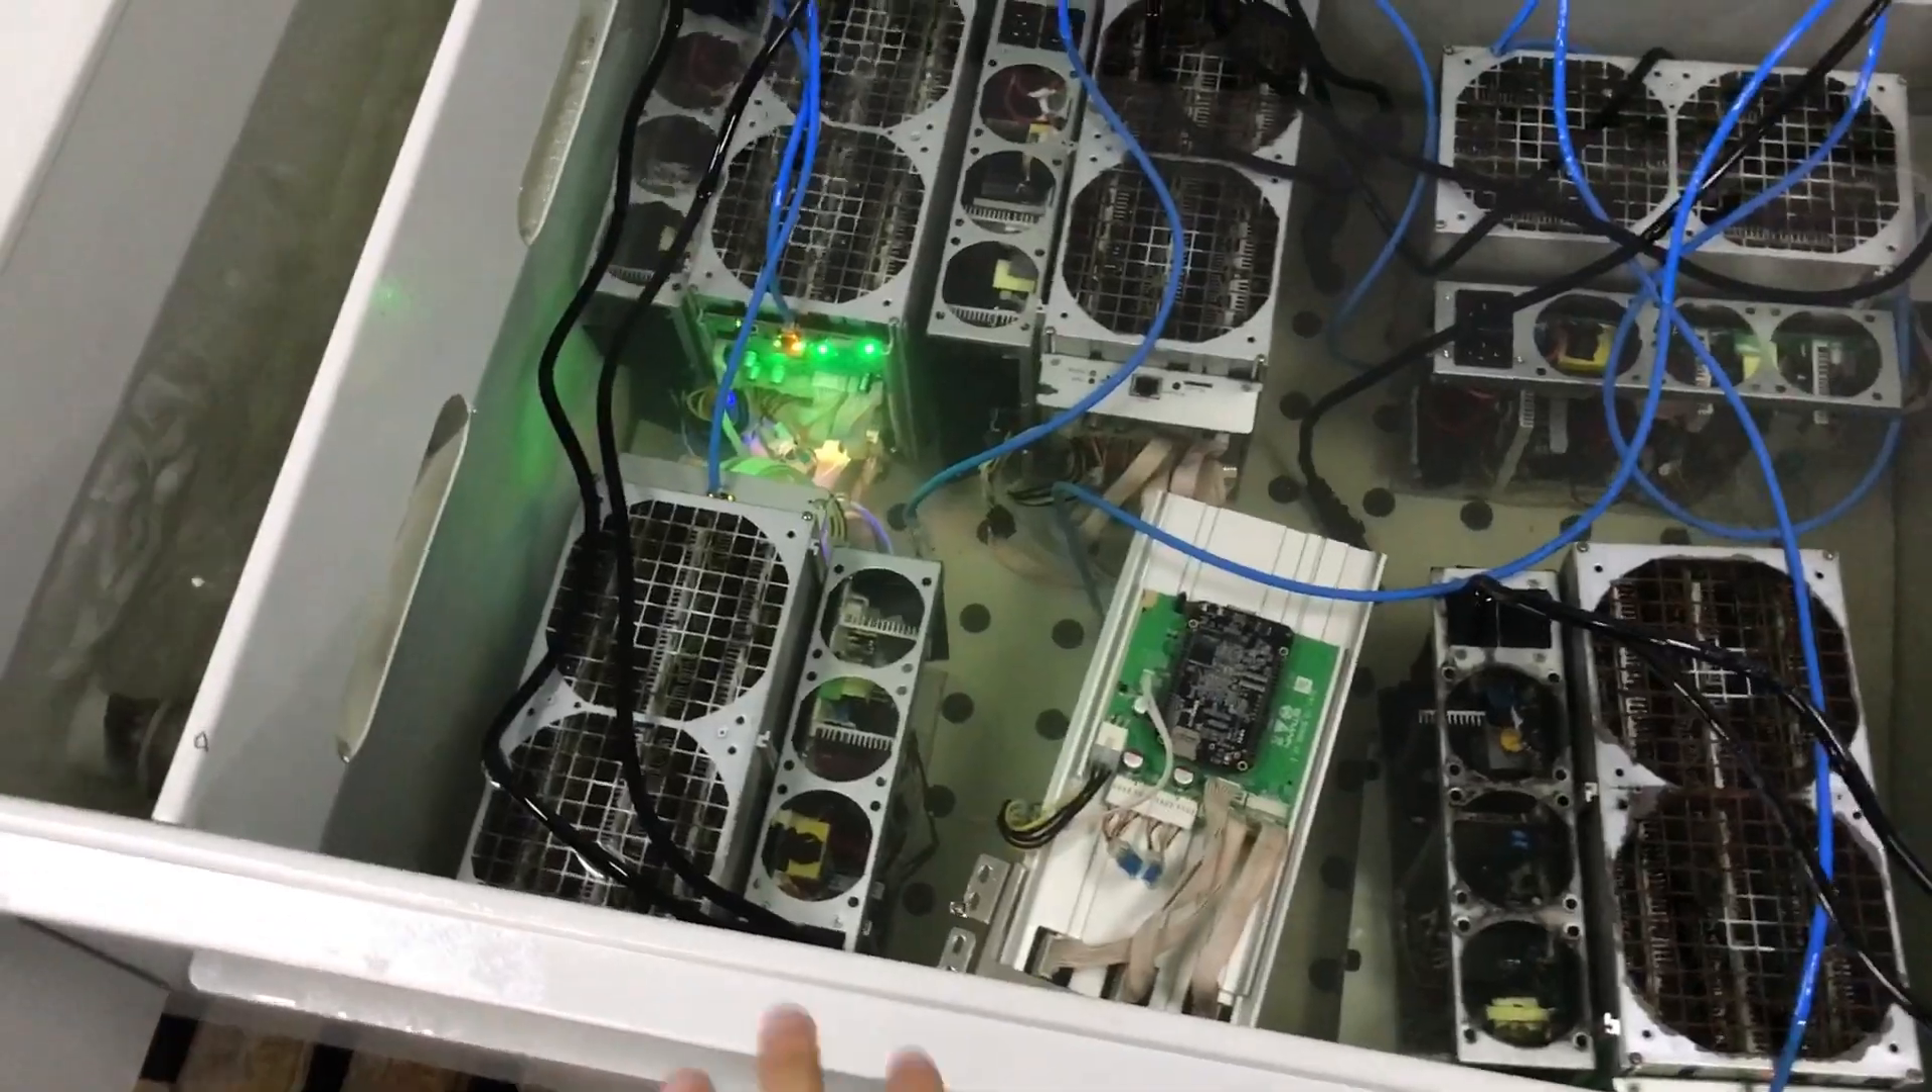So as you can see we already have a few units inside.